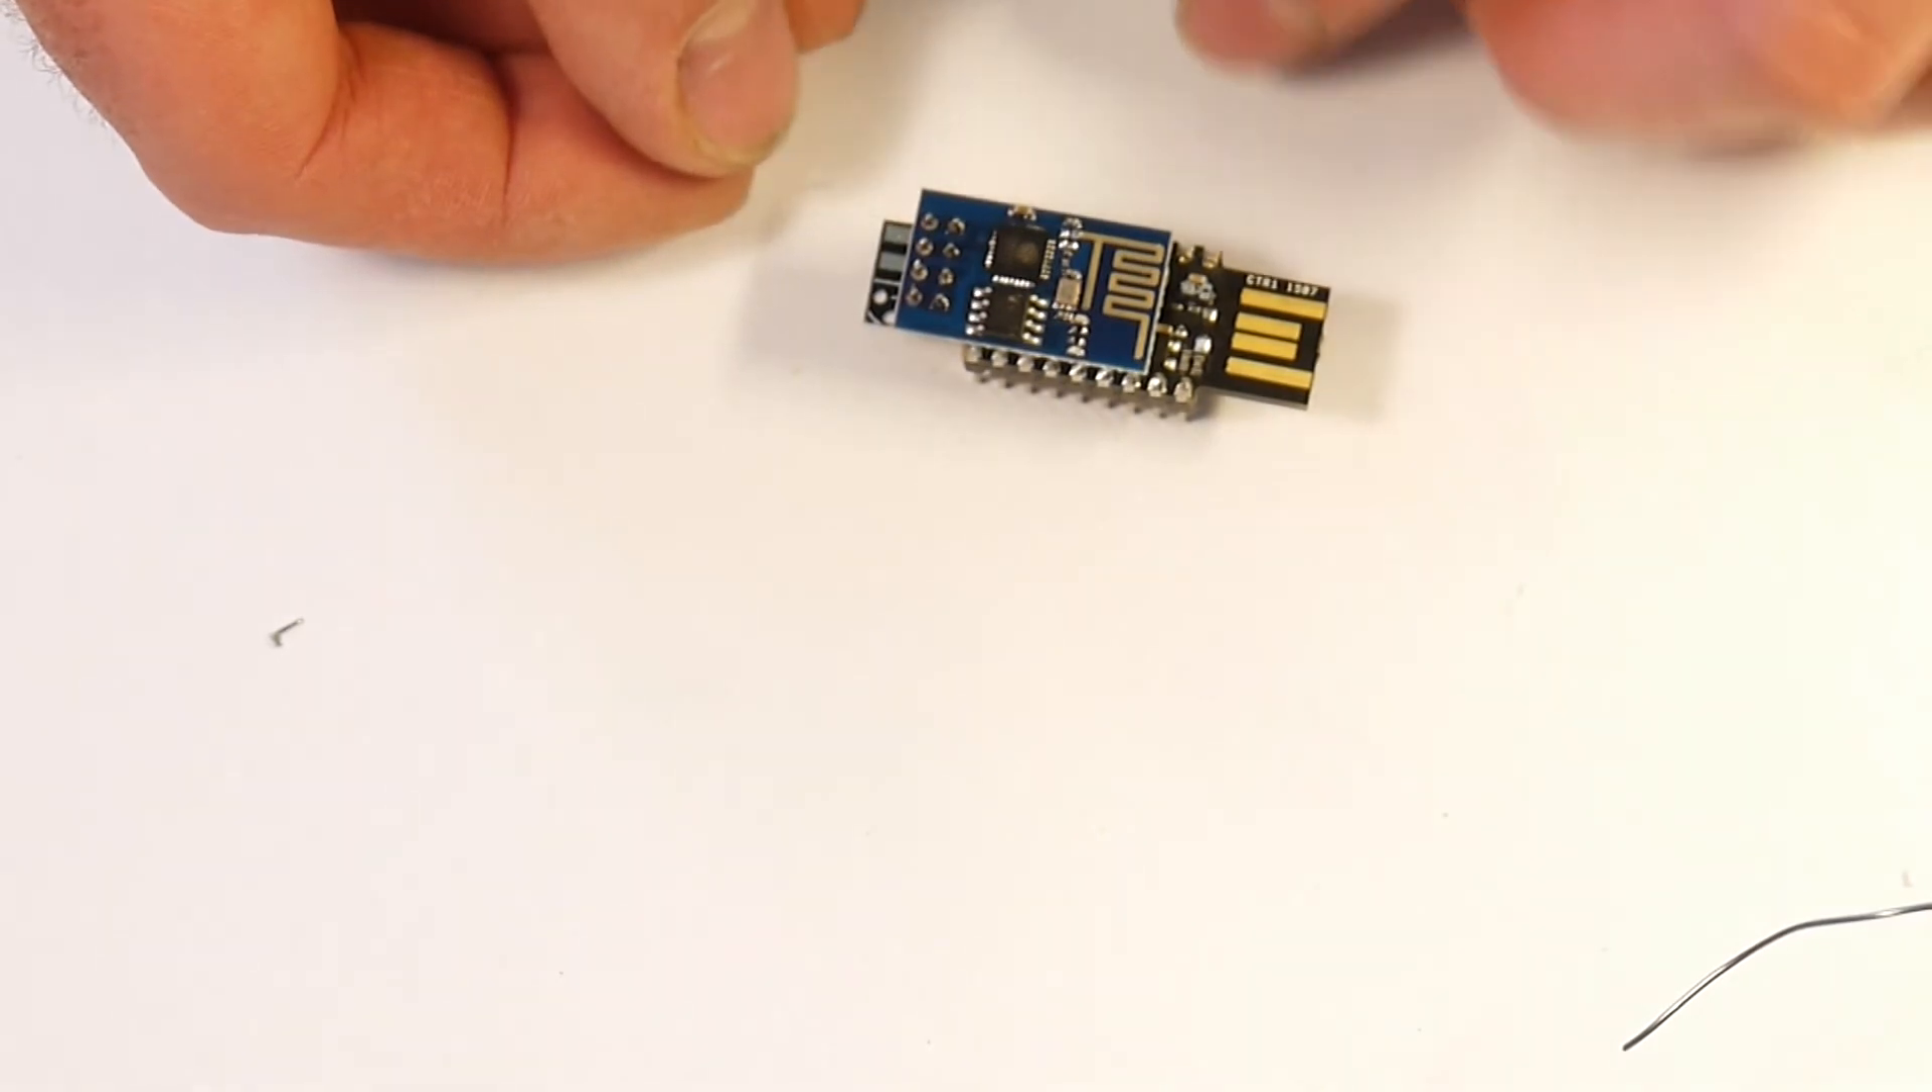So that's the ESP8266 module shim done.